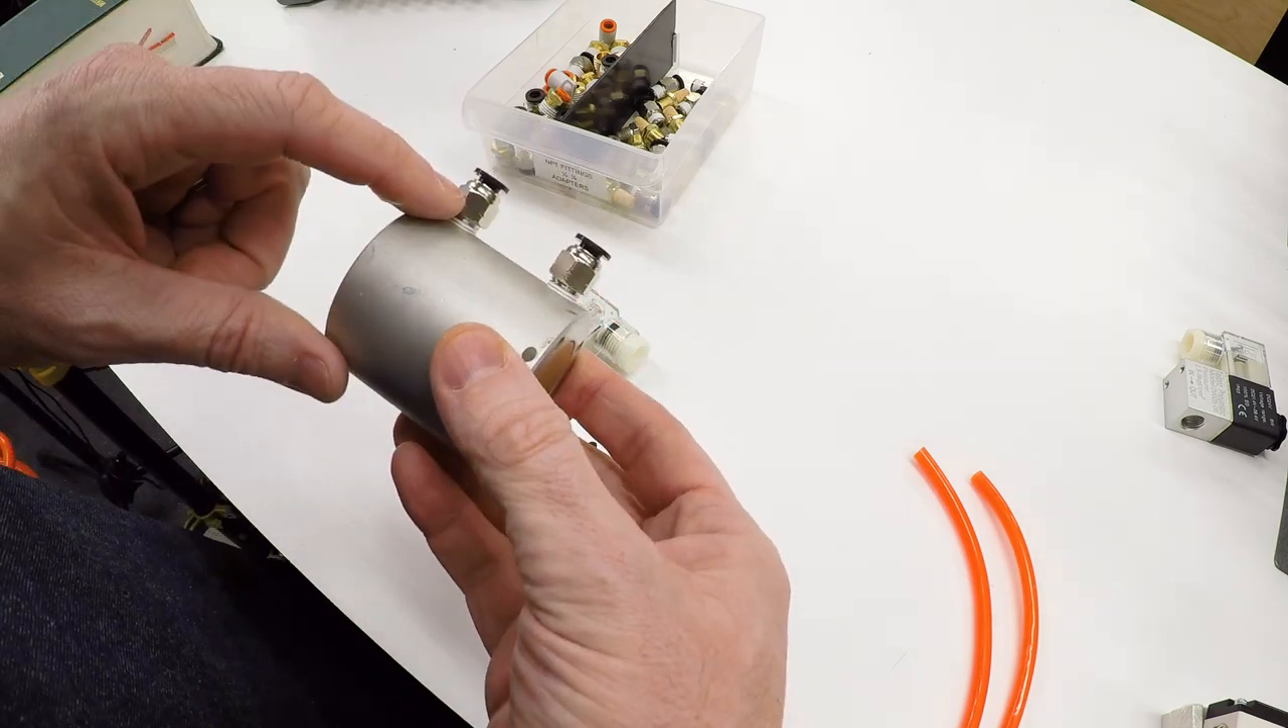So I've got a double acting cylinder here and I have already put a quarter inch push to connect fittings on the cylinder.